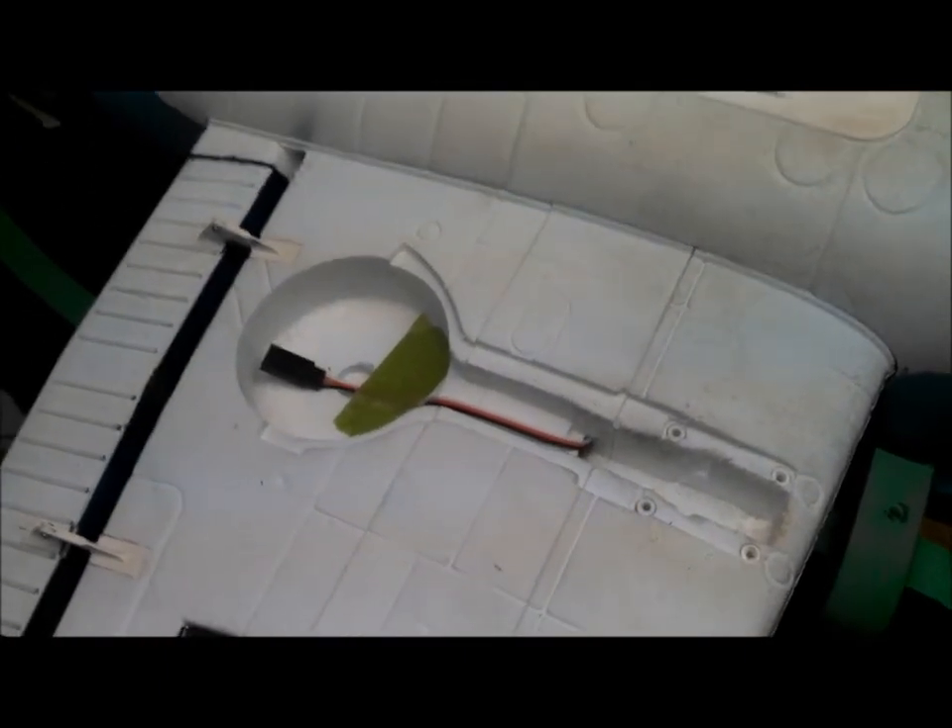I've removed the stock unit and you can see the servo extension that I pulled back with the the retract extension.